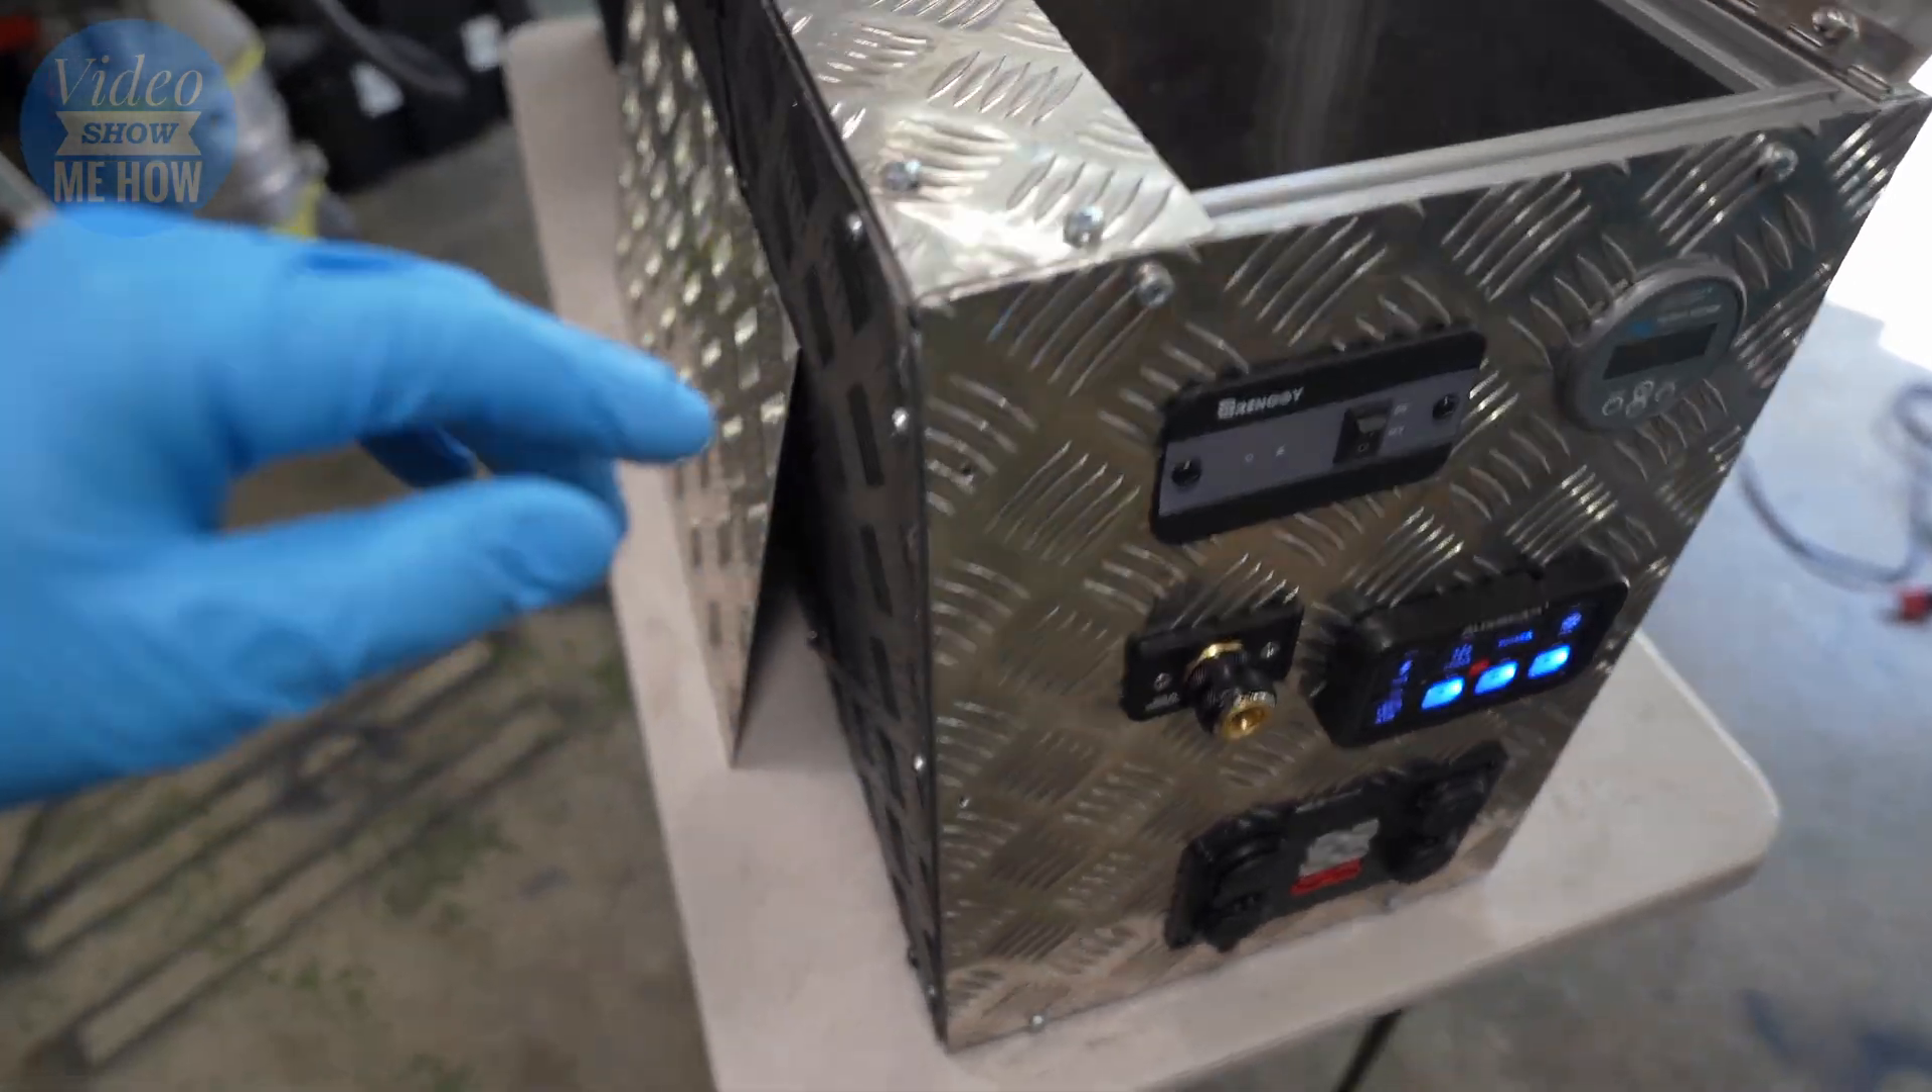I've just sort of temporary mounted our front command plate here.